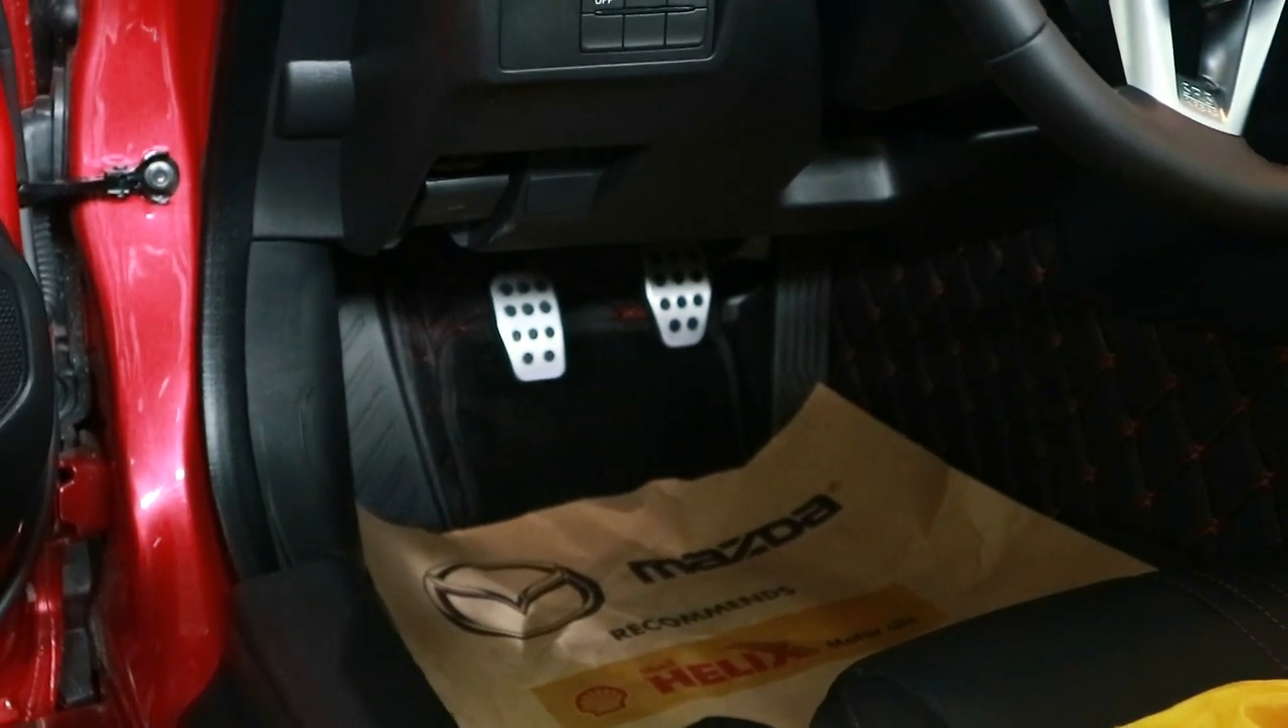Look at that we now have a clutch and a brake uh pedal there guys.